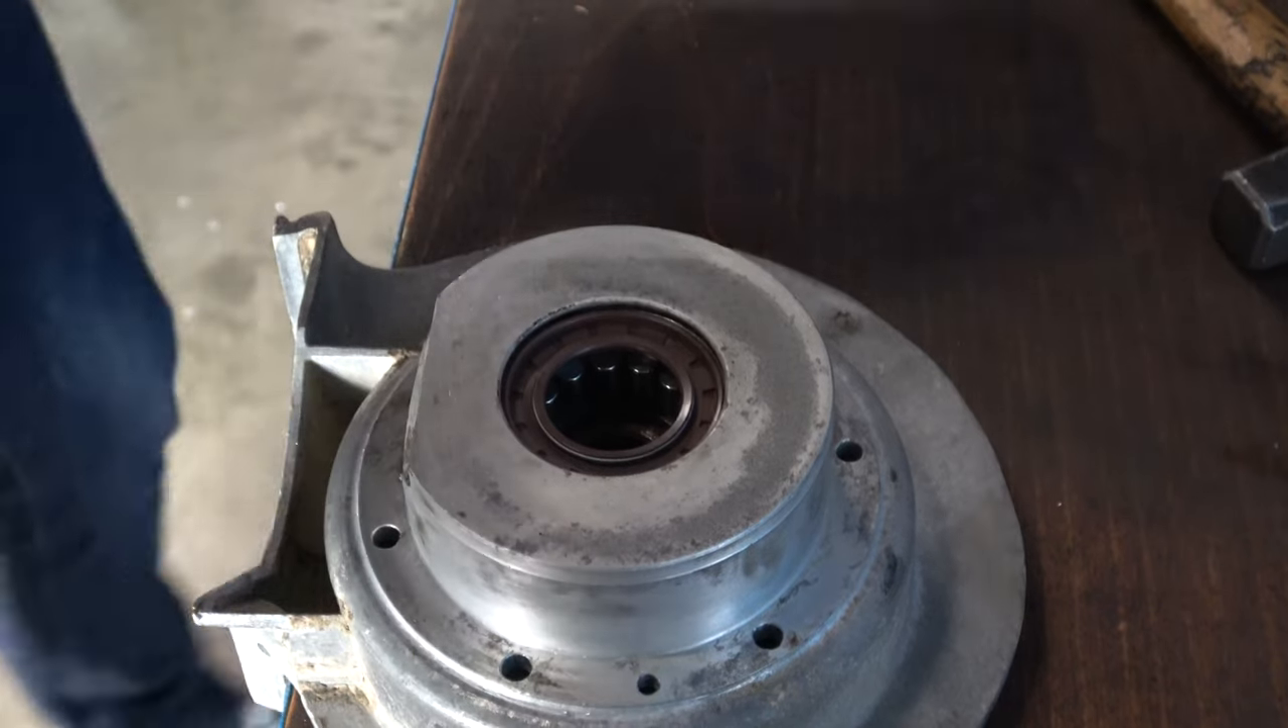Dann setzen wir jetzt den Wellendichtring rein. So. Den haben wir auch drin.